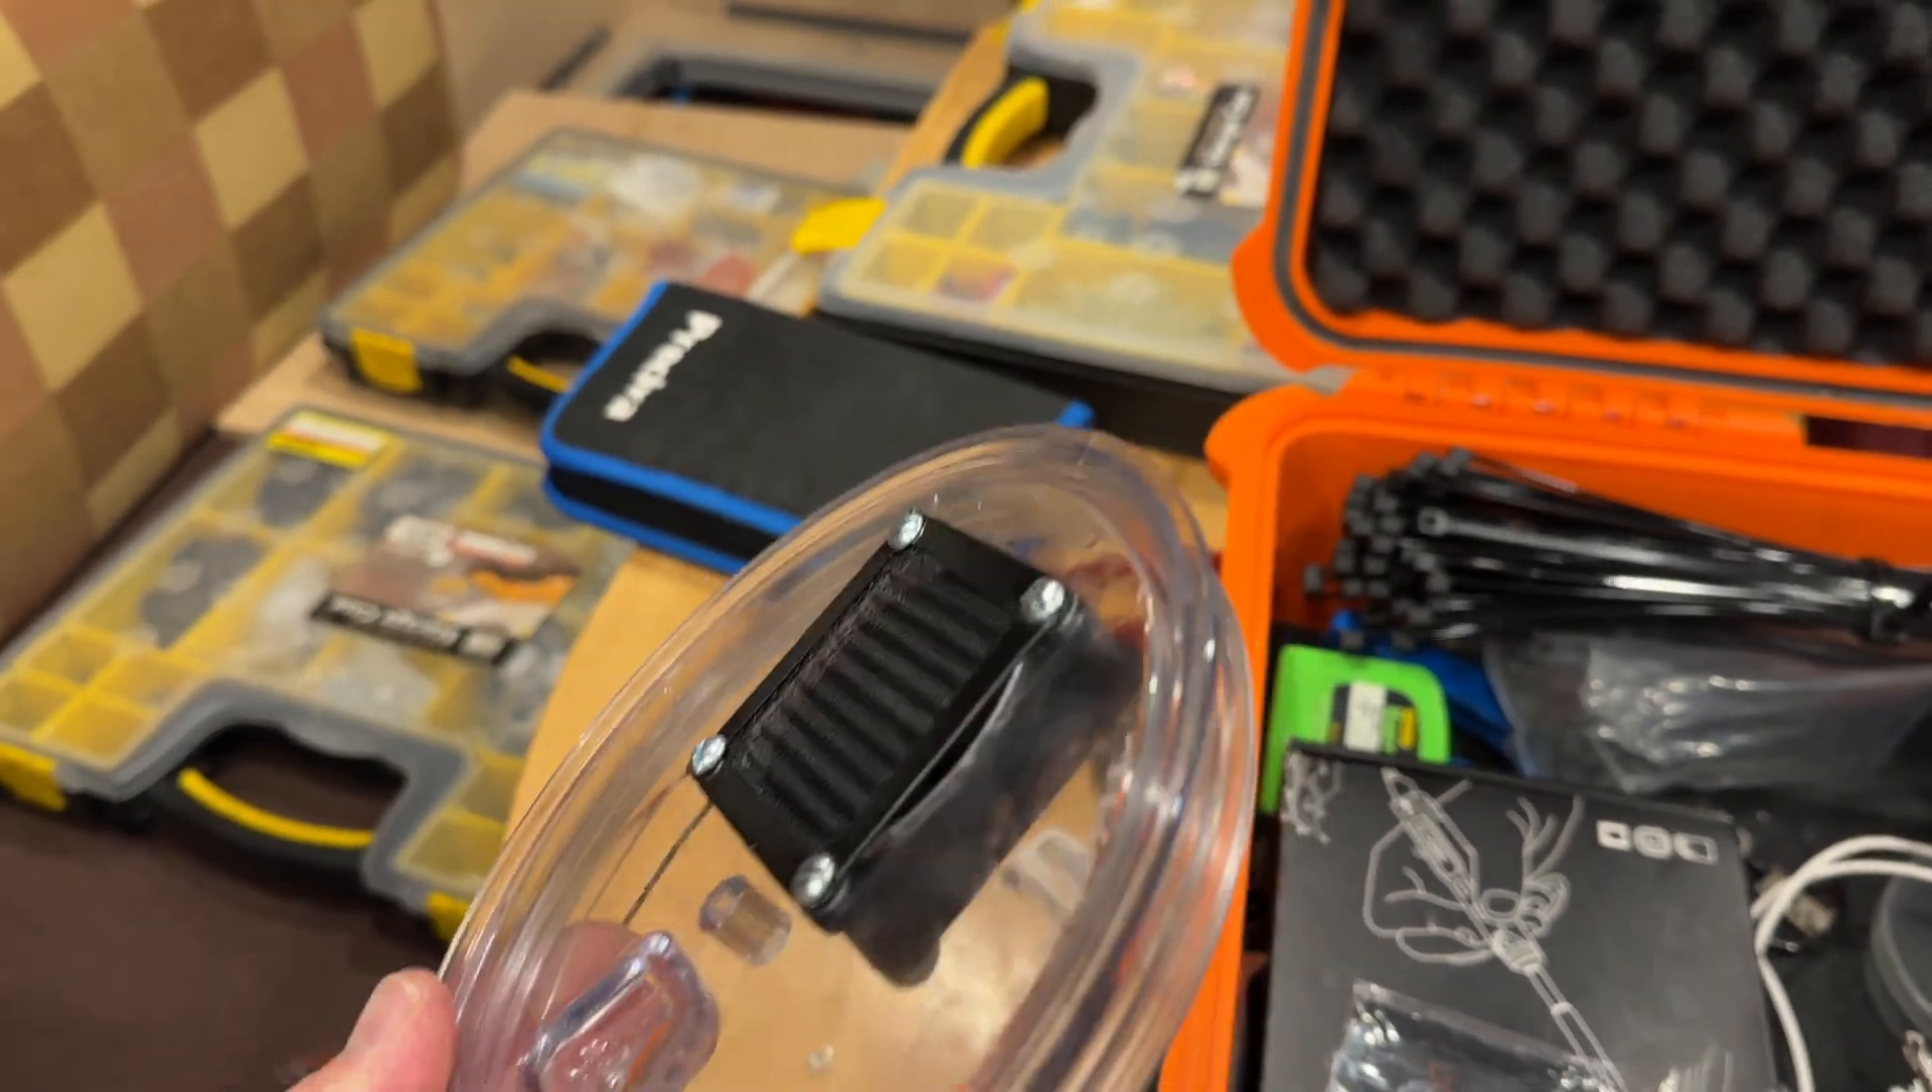Well, we drilled a 57 millimeter hole through our cover plate and we mounted our fan with a little grill.